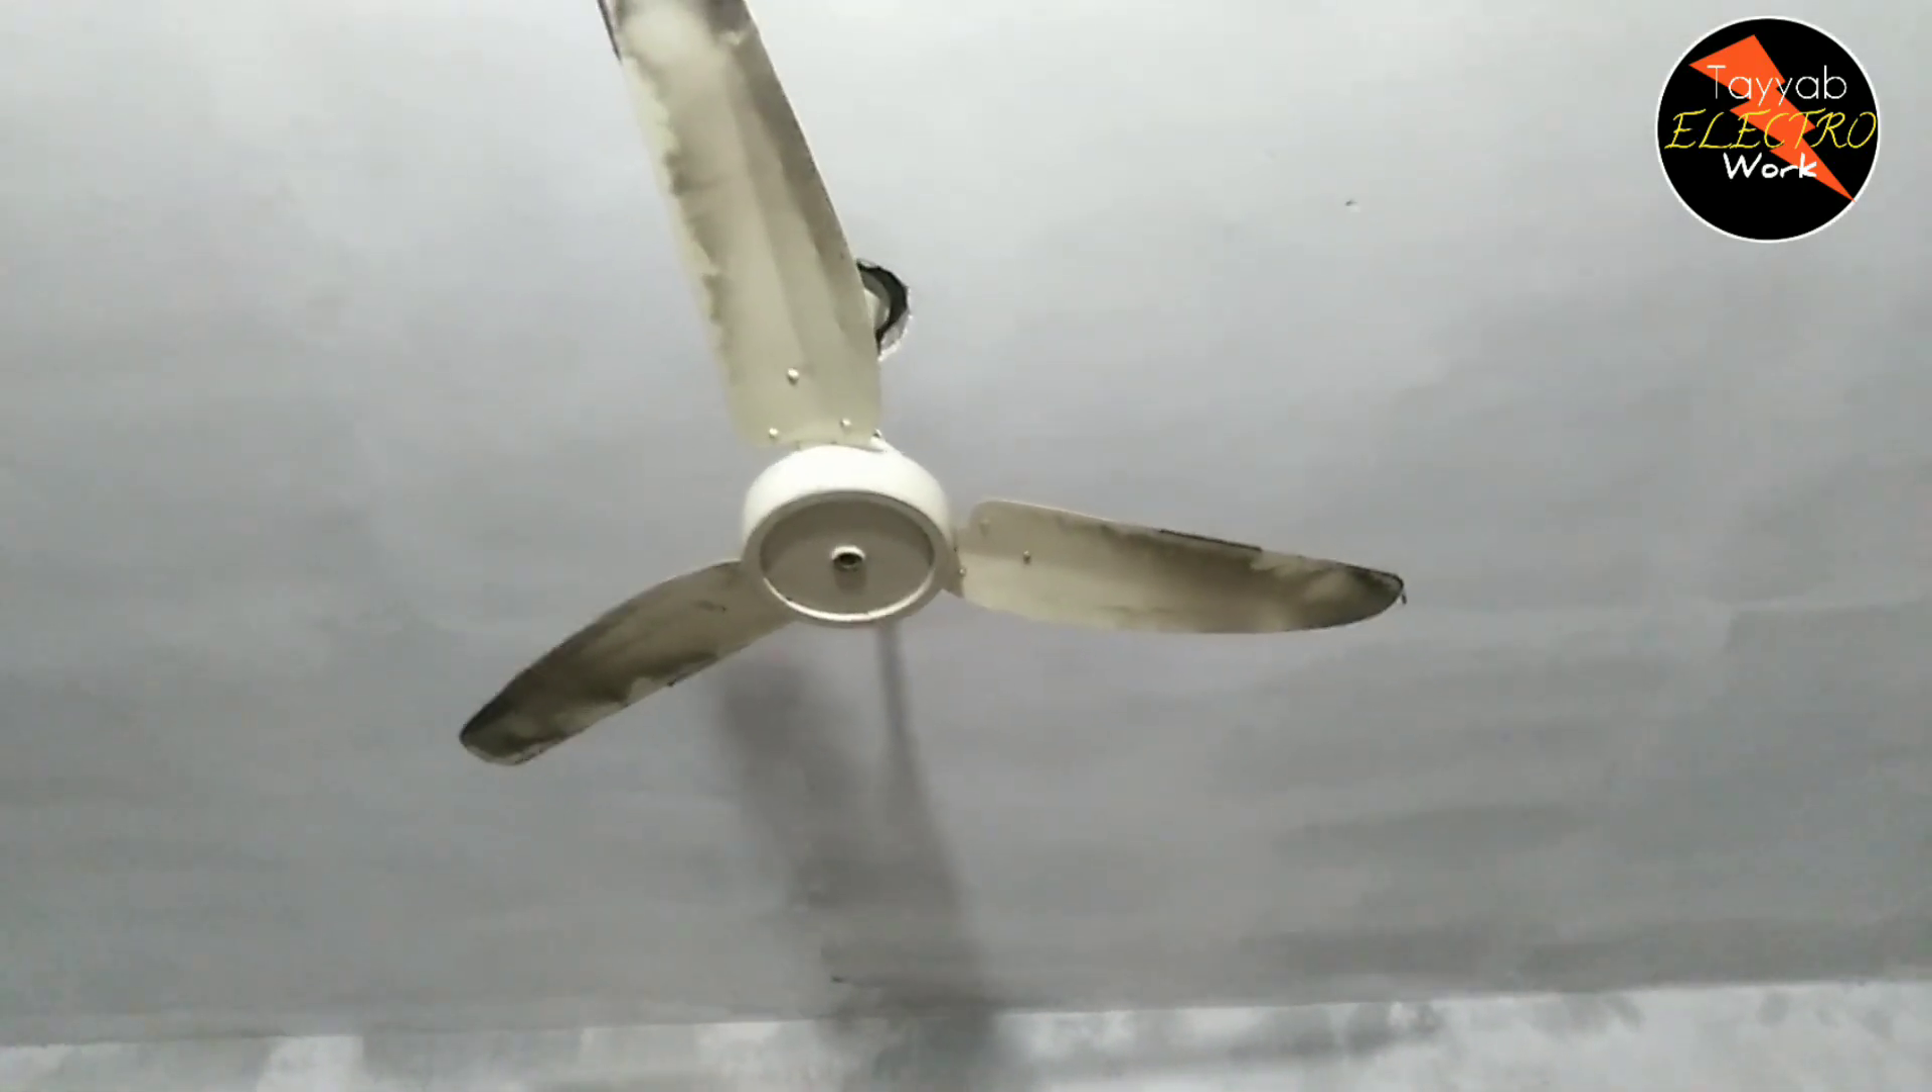یہ دیکھیں پنکھے کو میں نے لگا دیا چھت کے ساتھ۔